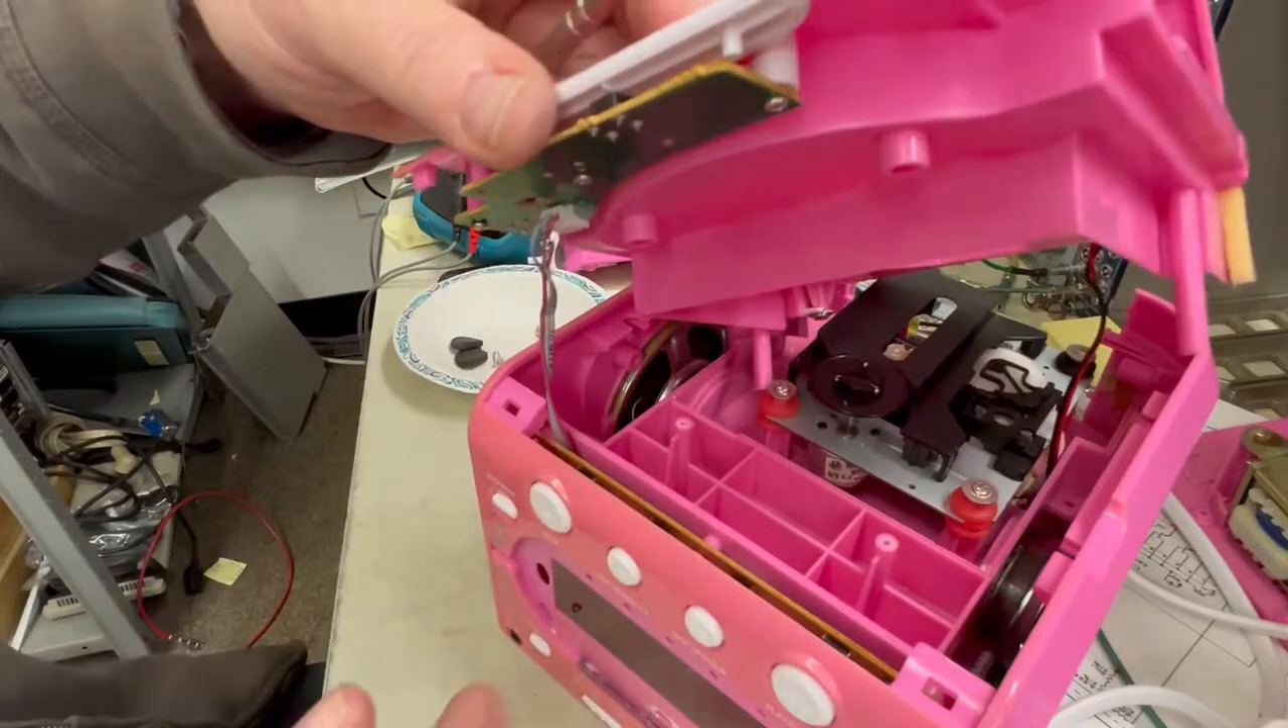A little bit of prying I got this top piece off which is kind of what we're interested in.